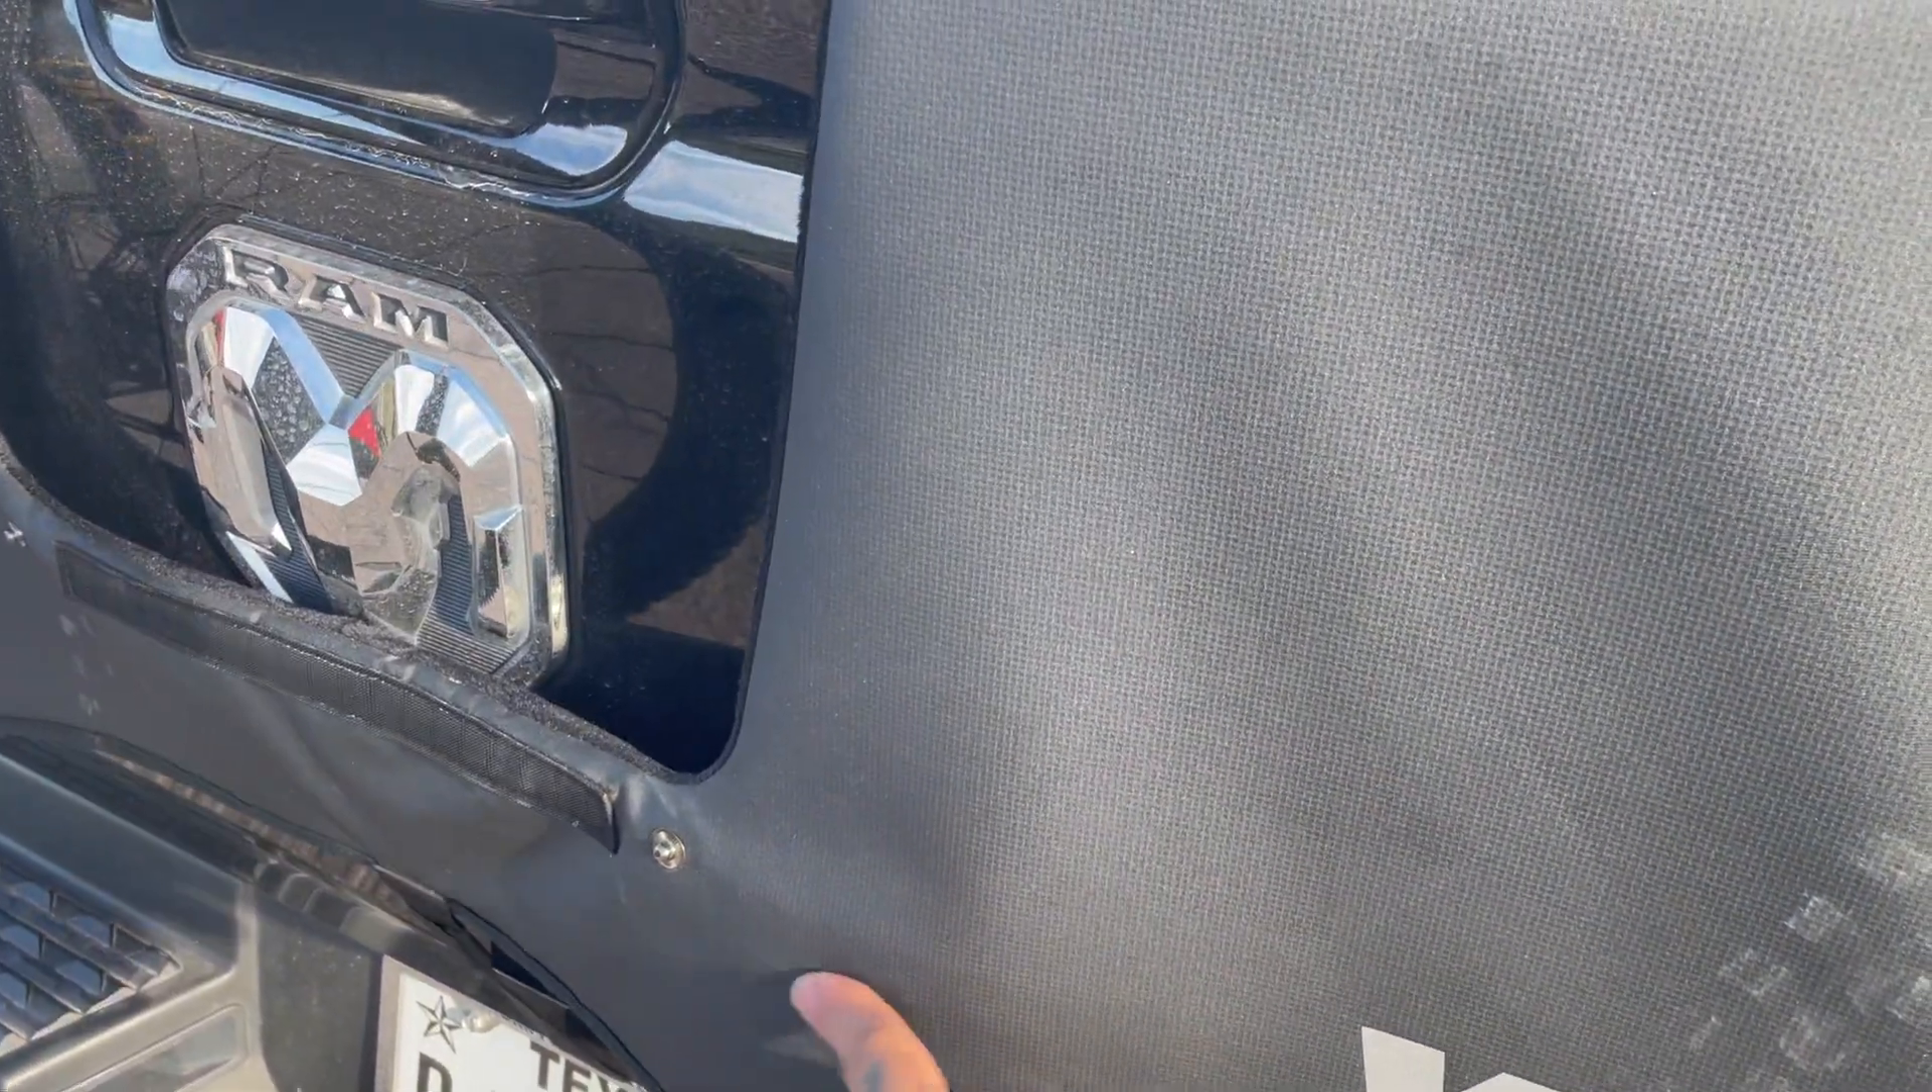Unfortunately, it's got some waves that never really smoothed out, and the cutout doesn't really line up perfectly with my Ram logo.